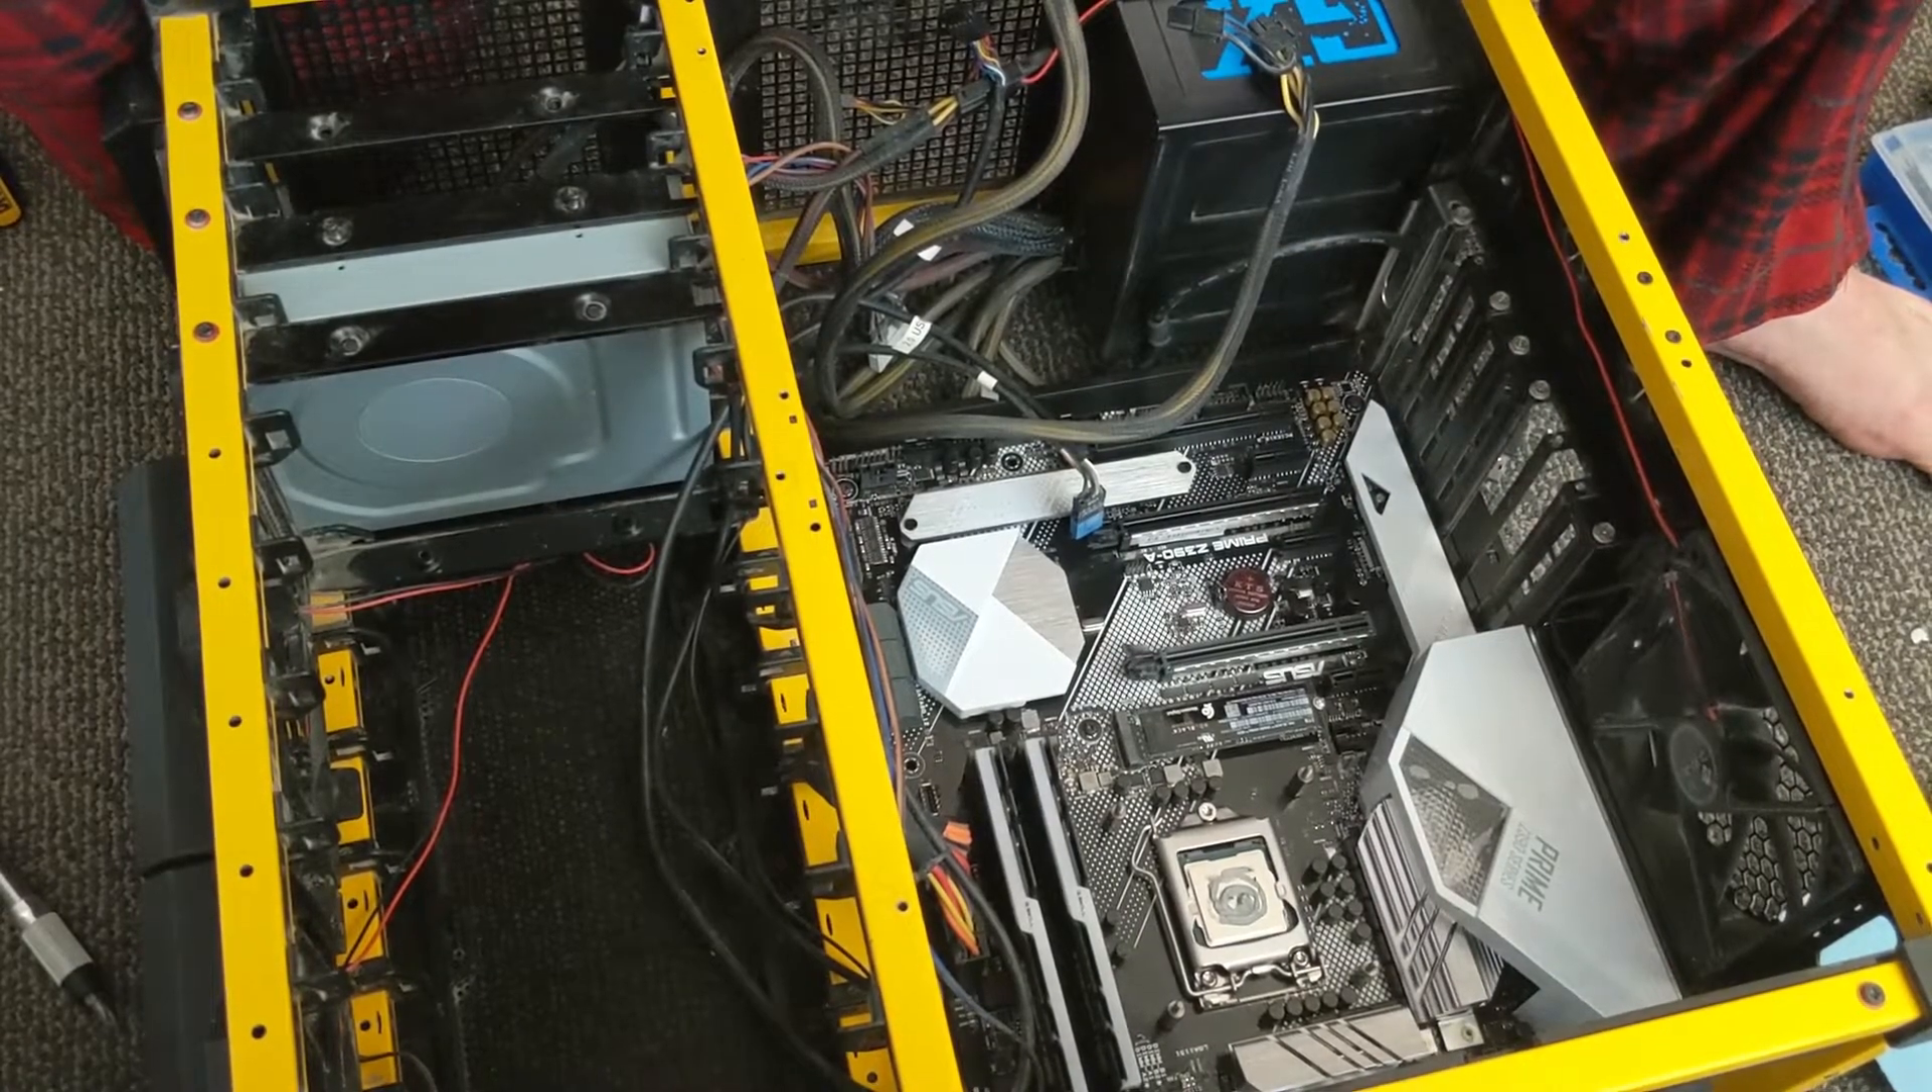Motherboard is in. Ready to mount the AIO and get the wiring going.